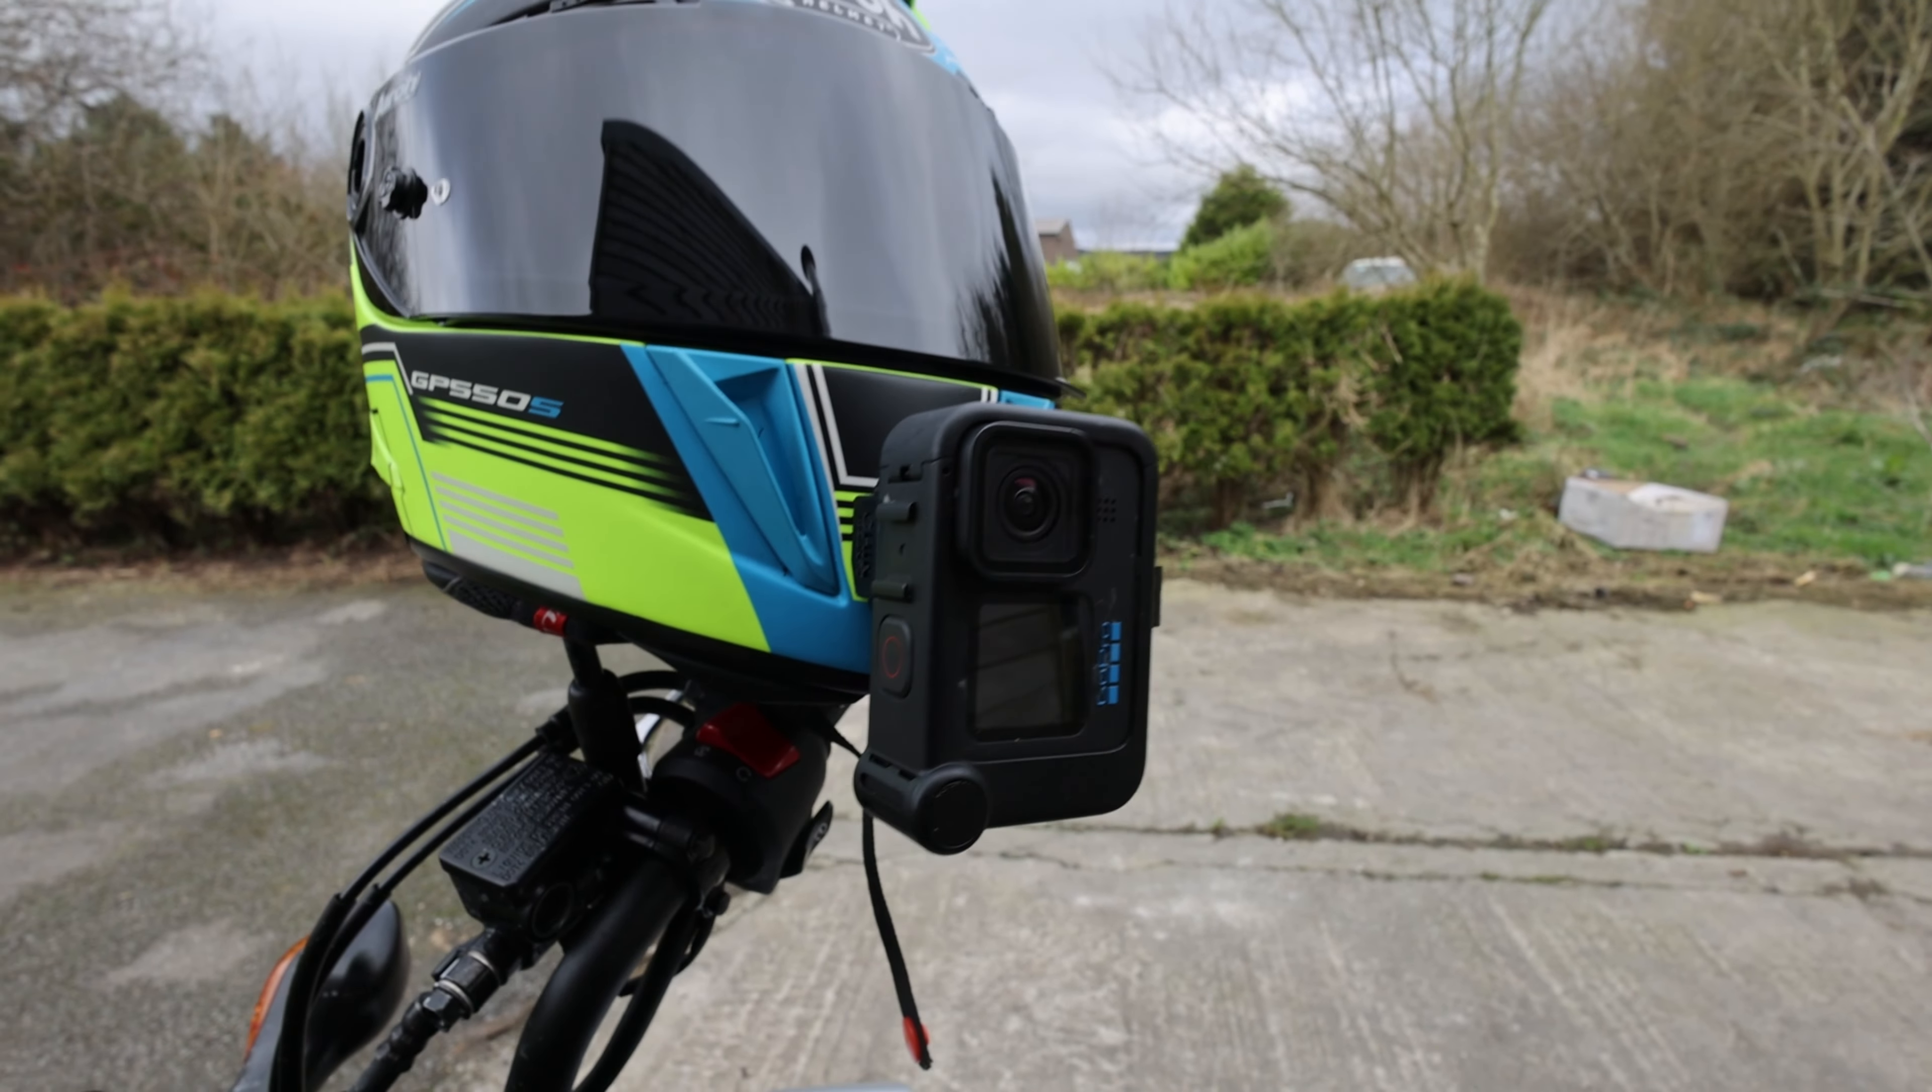Here's the finished product now. Clean helmet and a chin mount with a vertical mount on a not so clean motorbike.